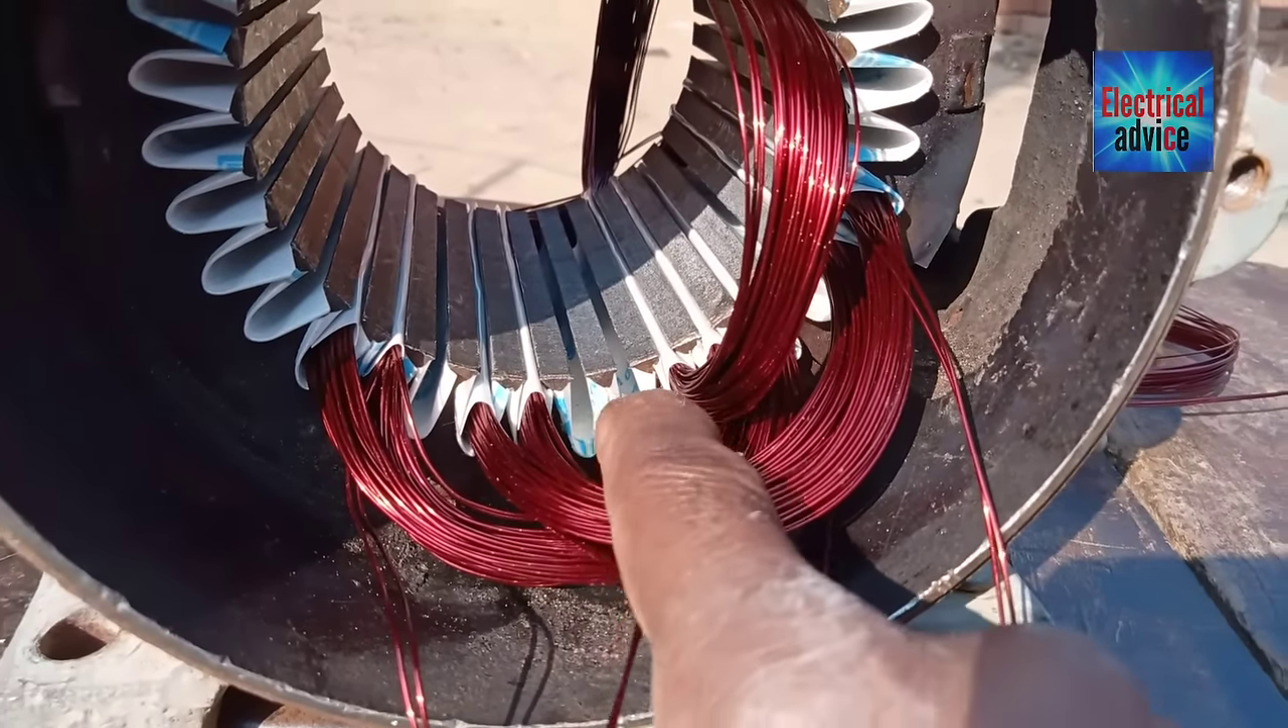एक side से मने coil डाल ली है।